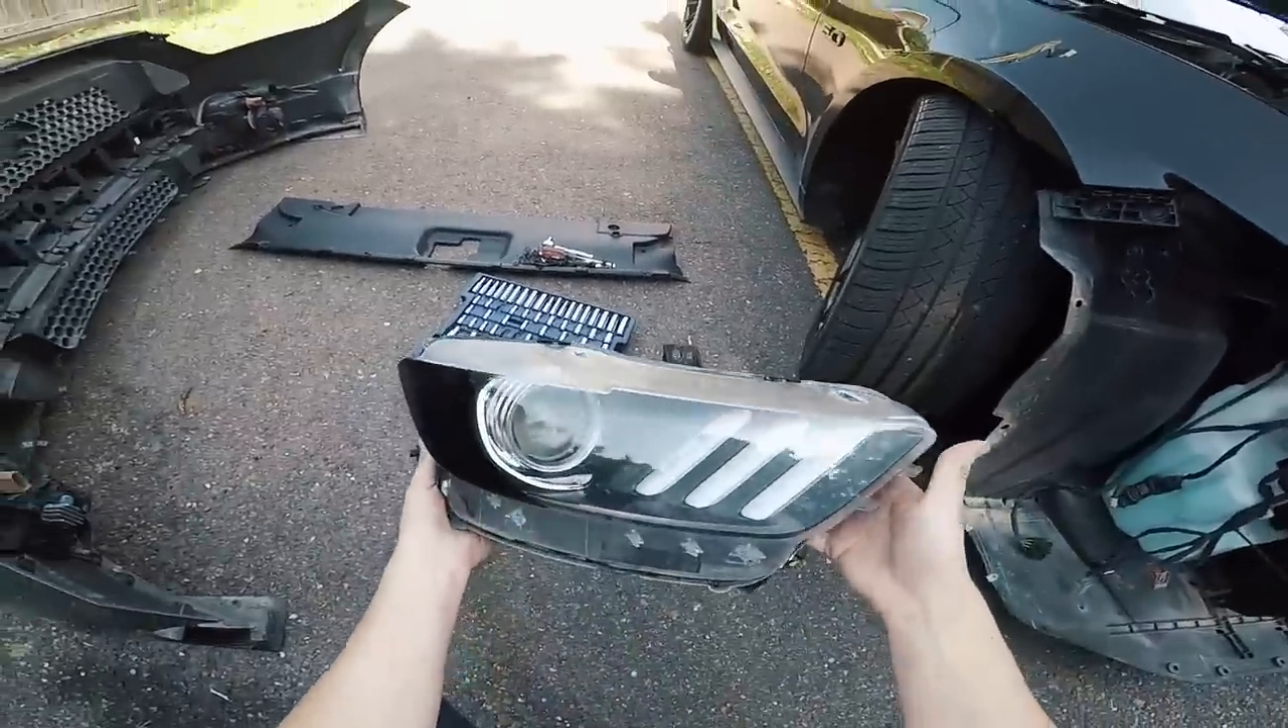Now your Mustang headlight is completely removed.